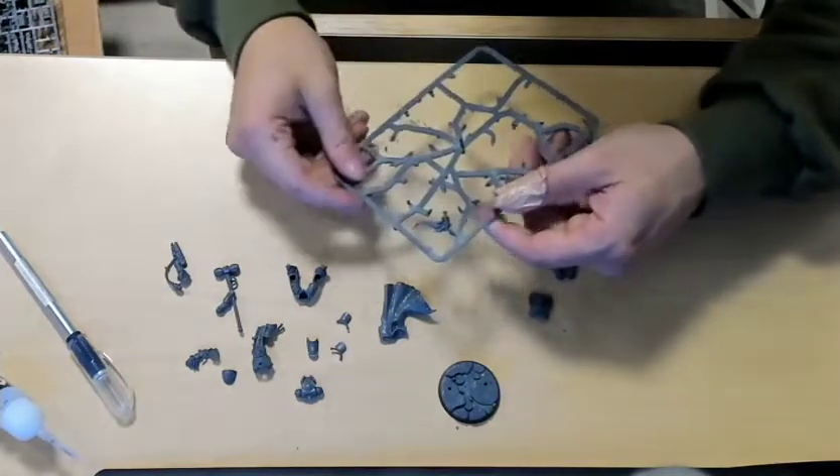So here I have gotten all of the, well most of the pieces off the sprue.